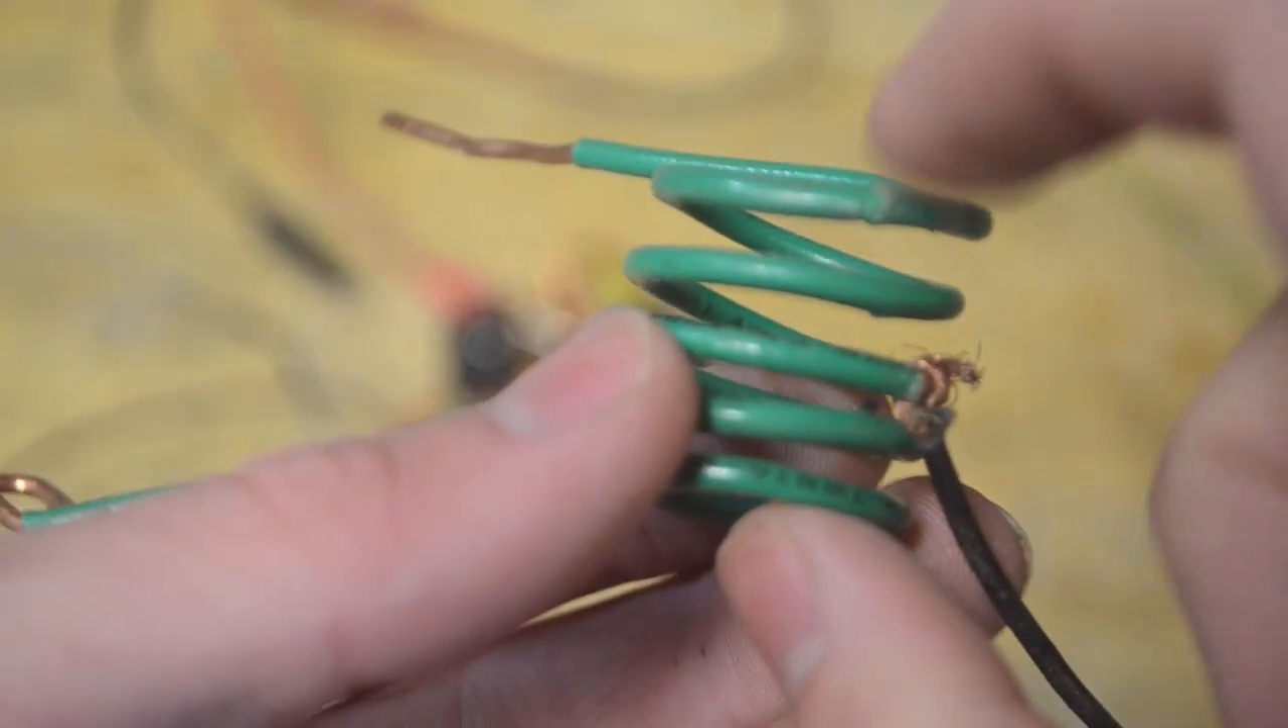In the center, I attached this wire here so we could have that center tapped position to hook up to the ZVS driver.